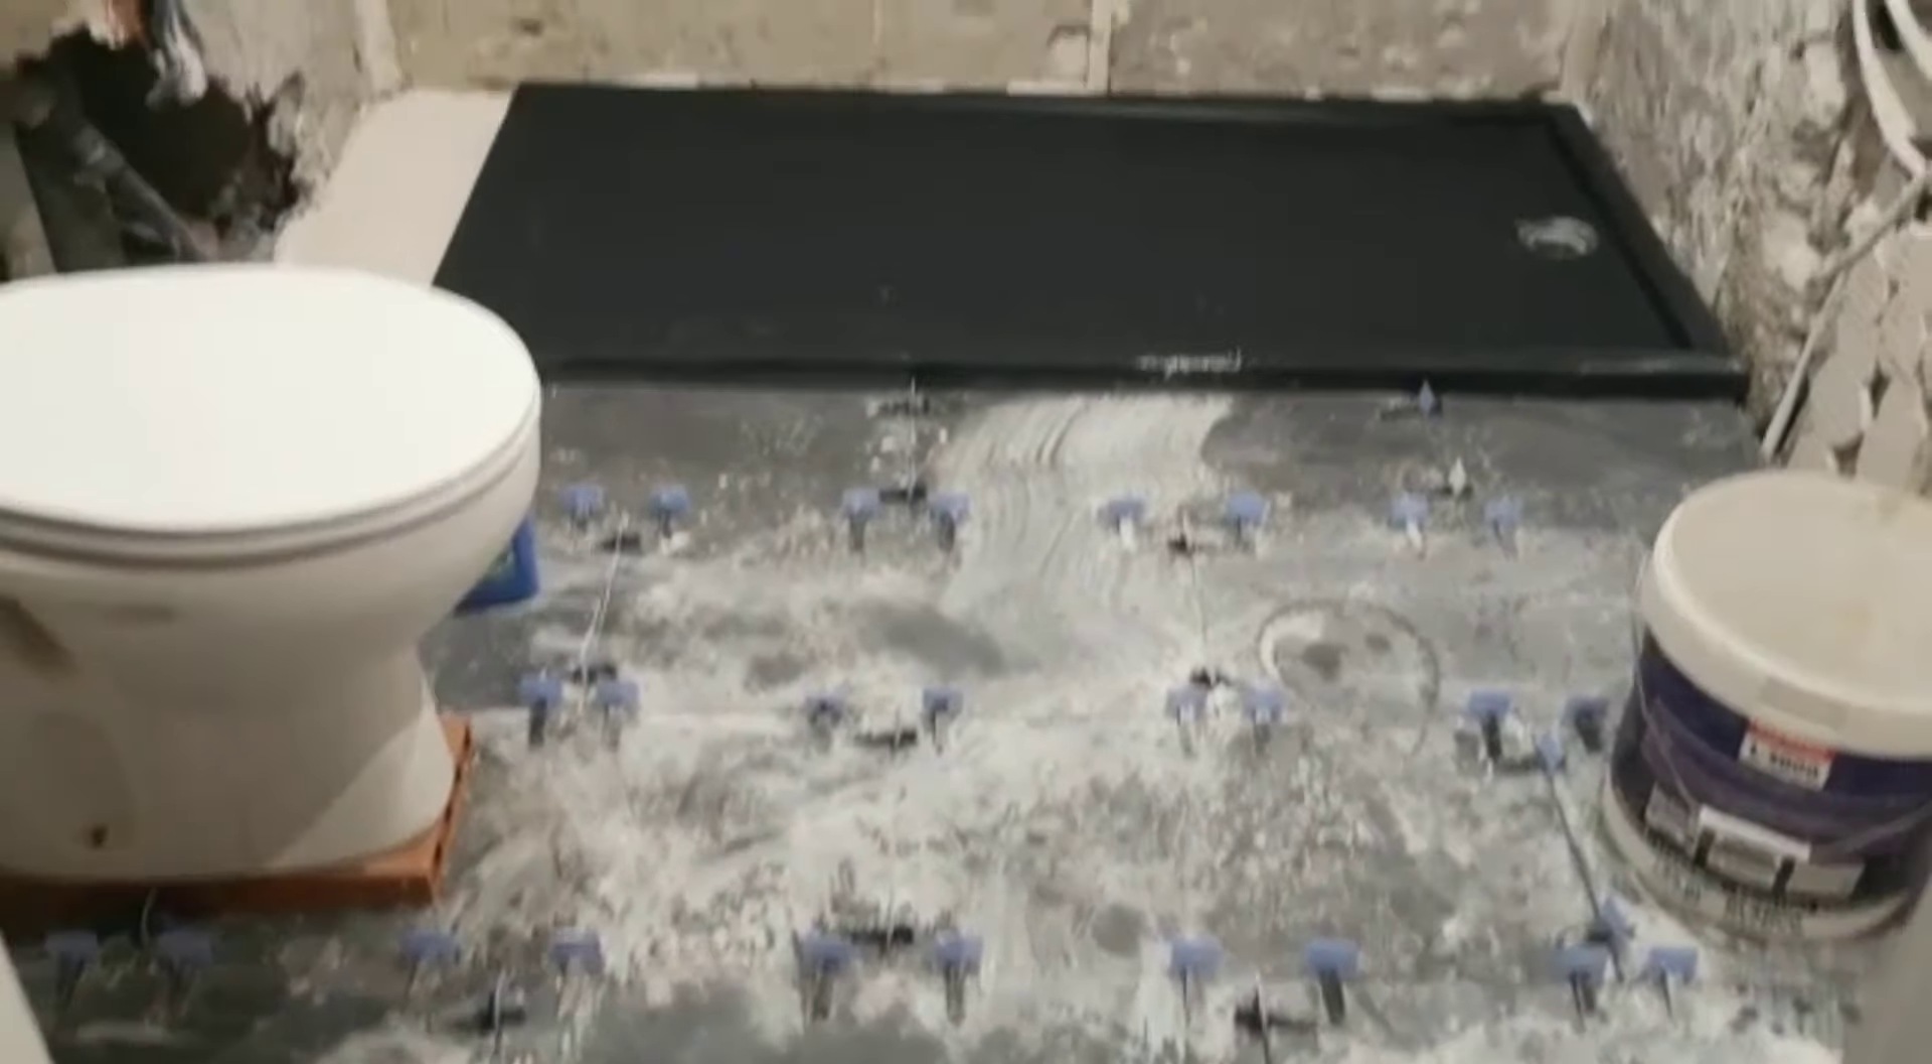Ya está puesto el plato de ducha y los azulejos del suelo.